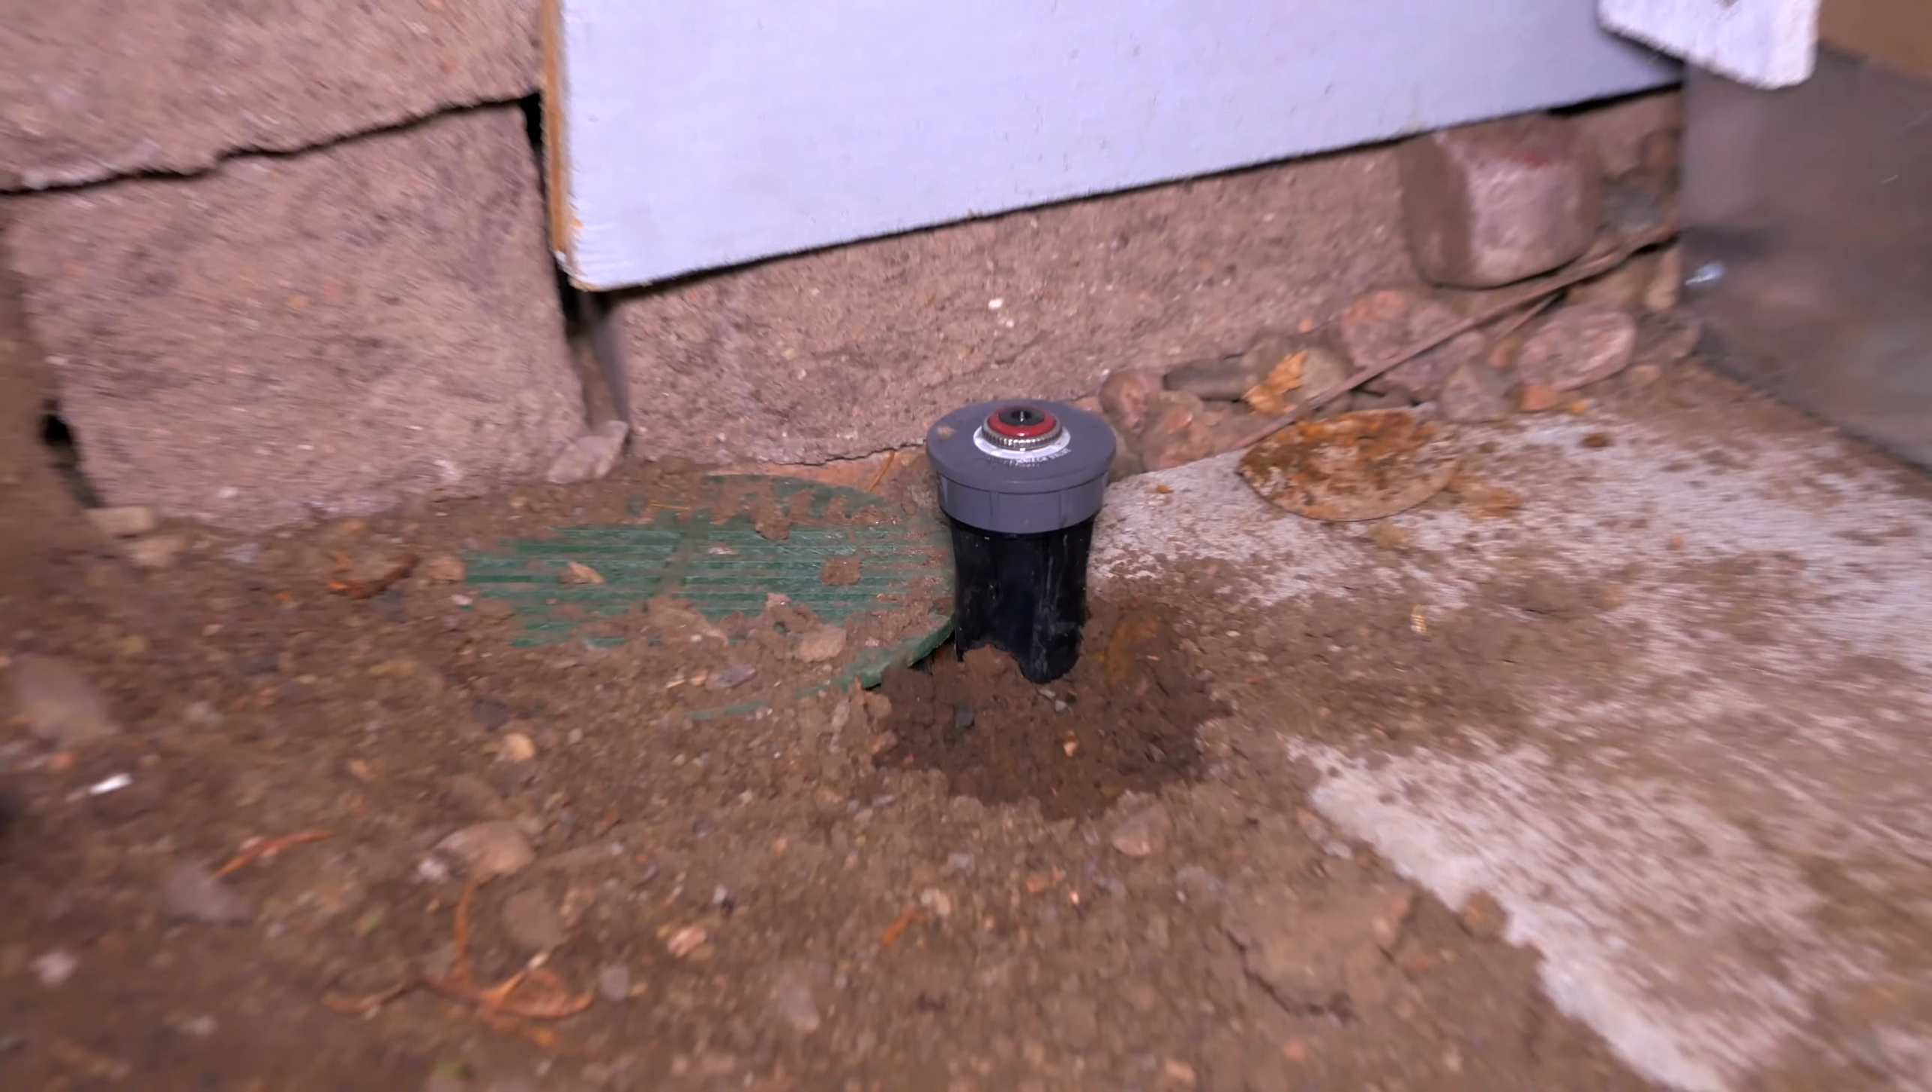As you can see here, this head is poking up way too high.